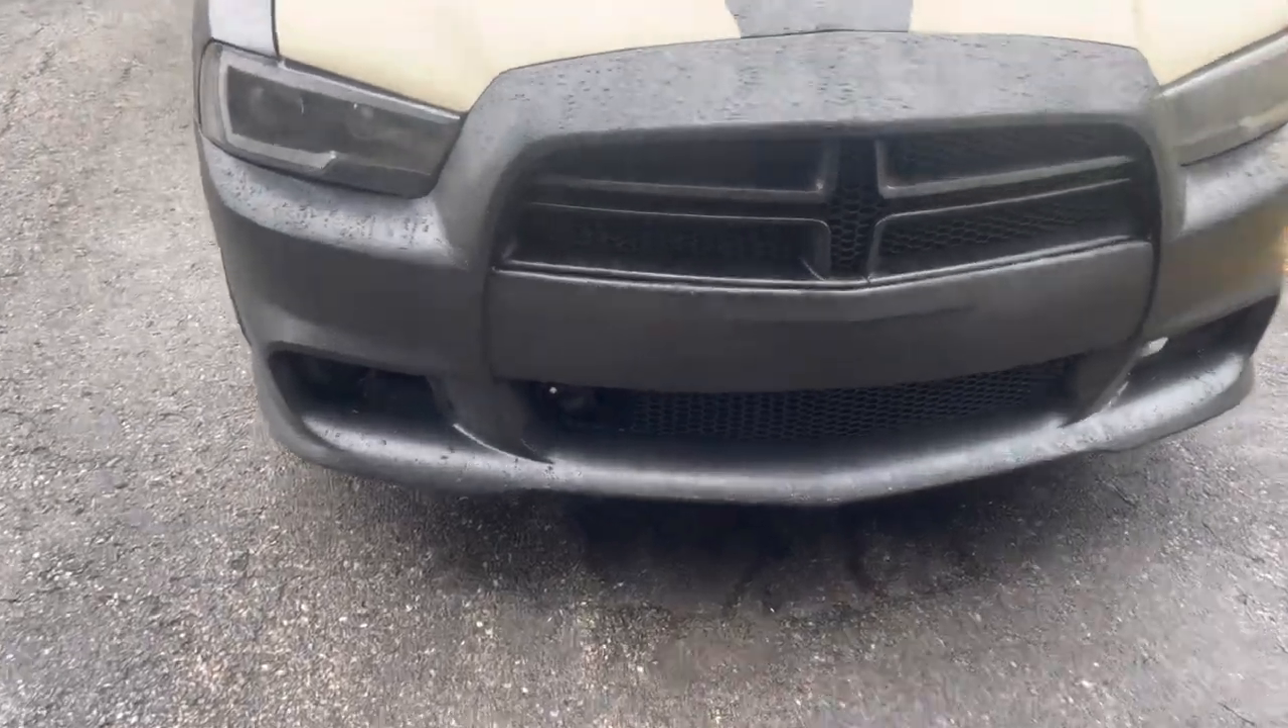Um my fog lights i ain't put them in yet.